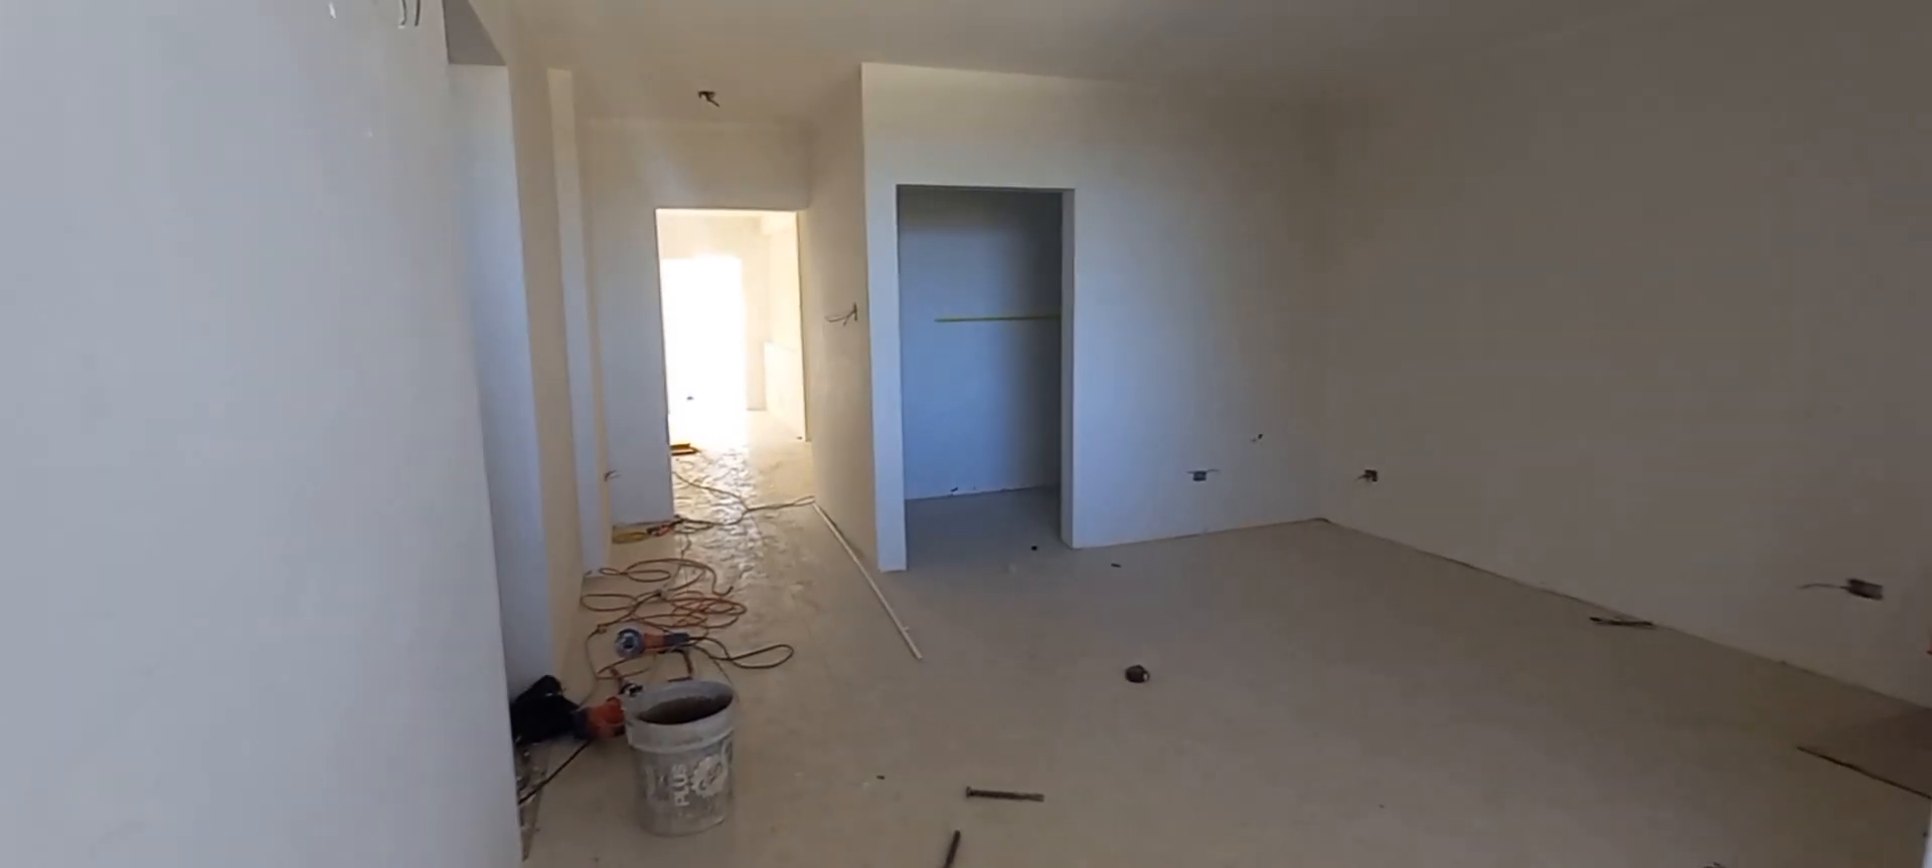Ya empiezan a hacer falta algunas cosas. Puertas, ventanas. Que esos son los últimos detalles.